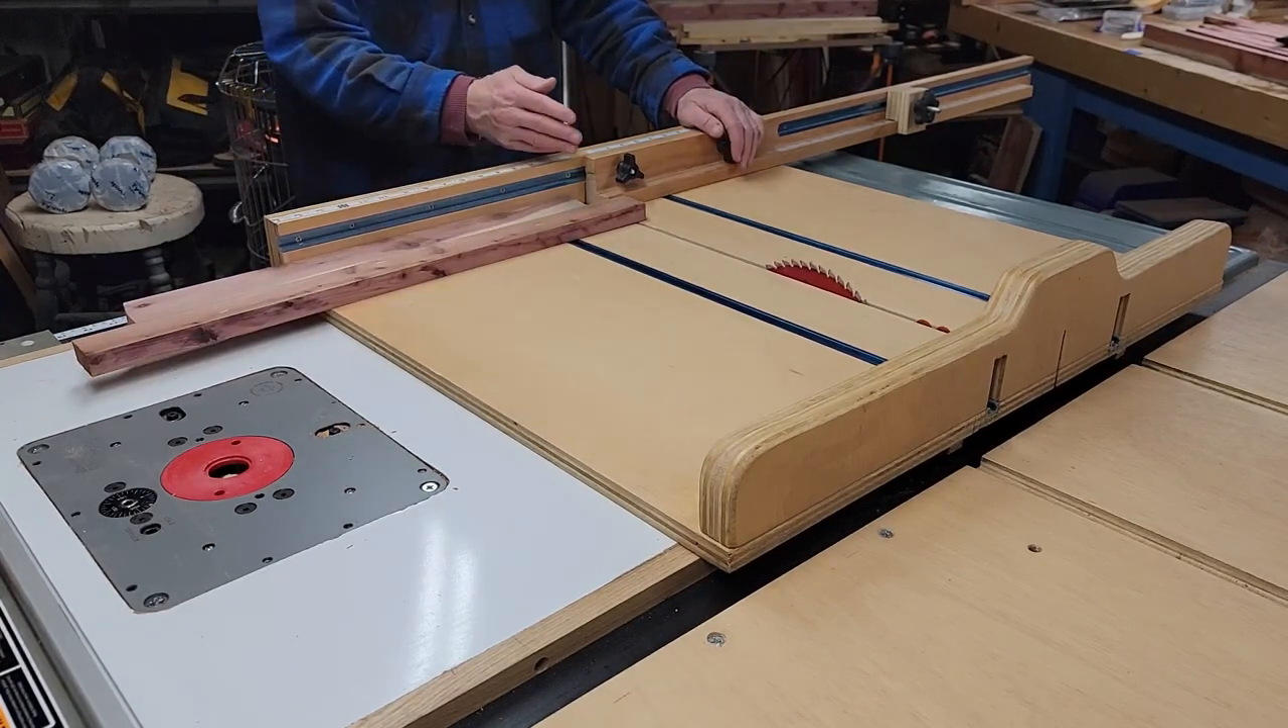I have my extension for my table saw cross cut sled installed I have the stop block set up to my finished length.